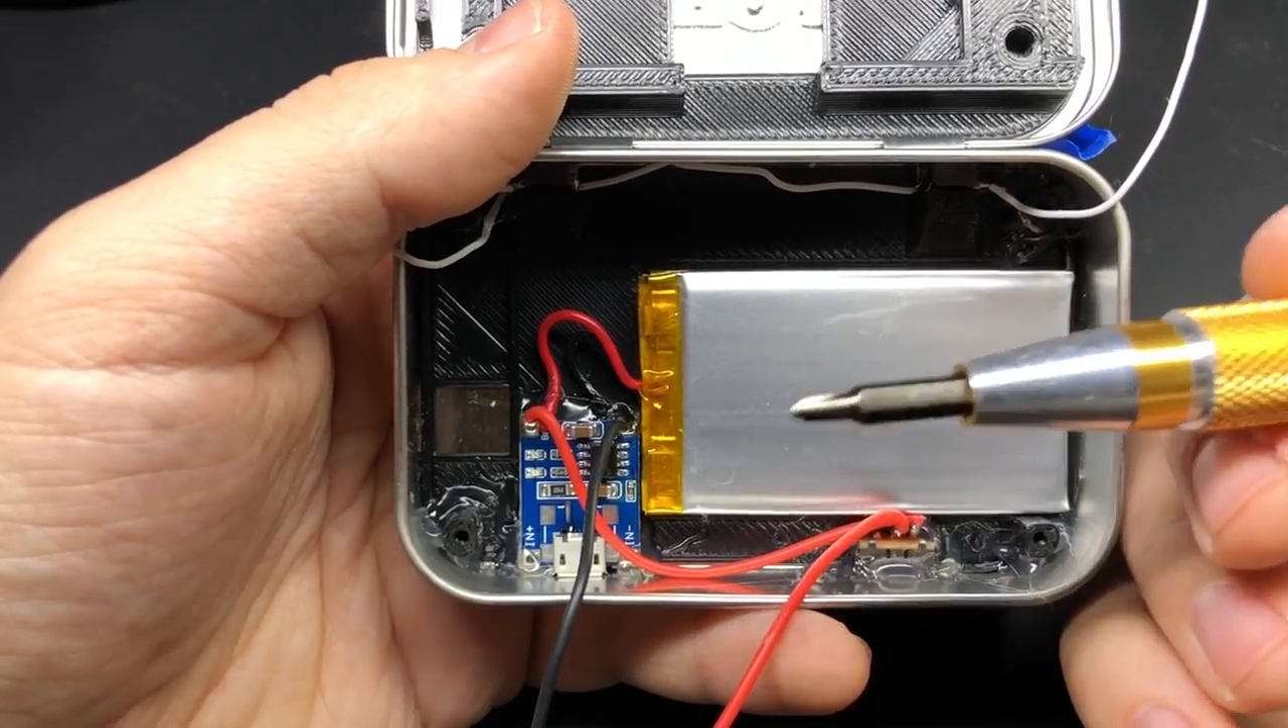Alright, so I've got my power stuff all wired up and mounted inside the tin.